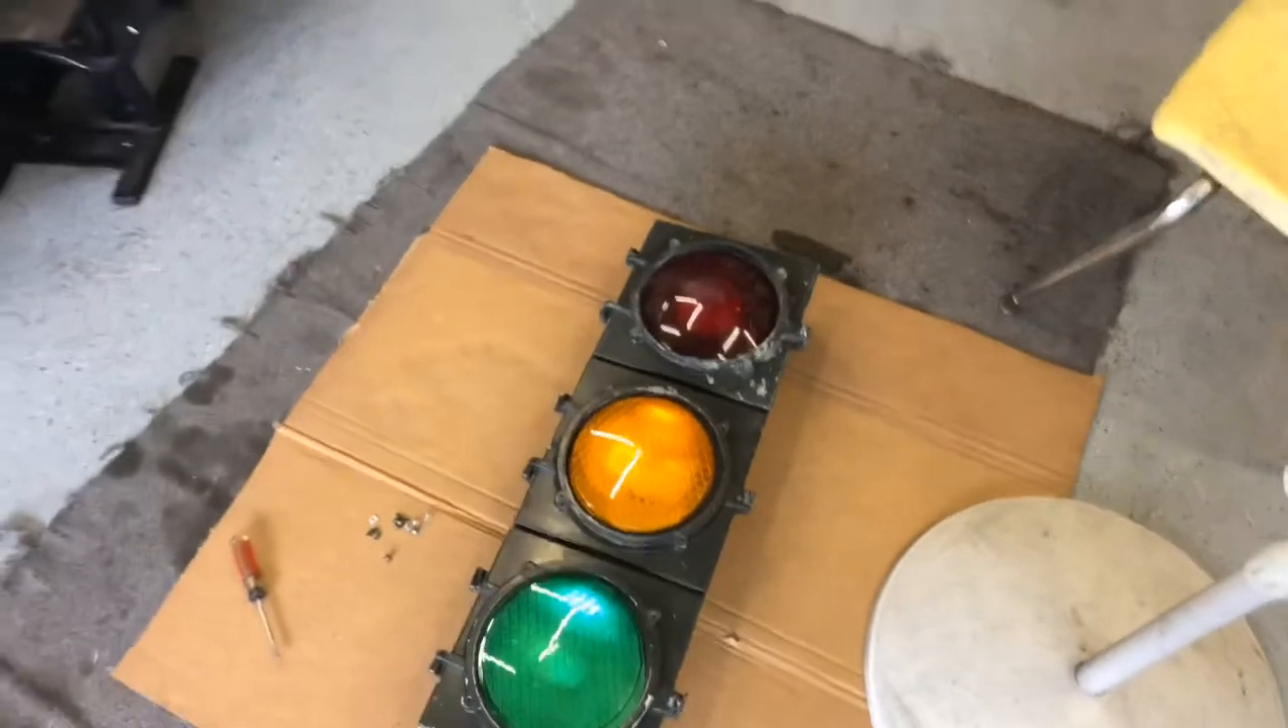Well the plastic lenses aren't quite exactly the right ones. But they fit.